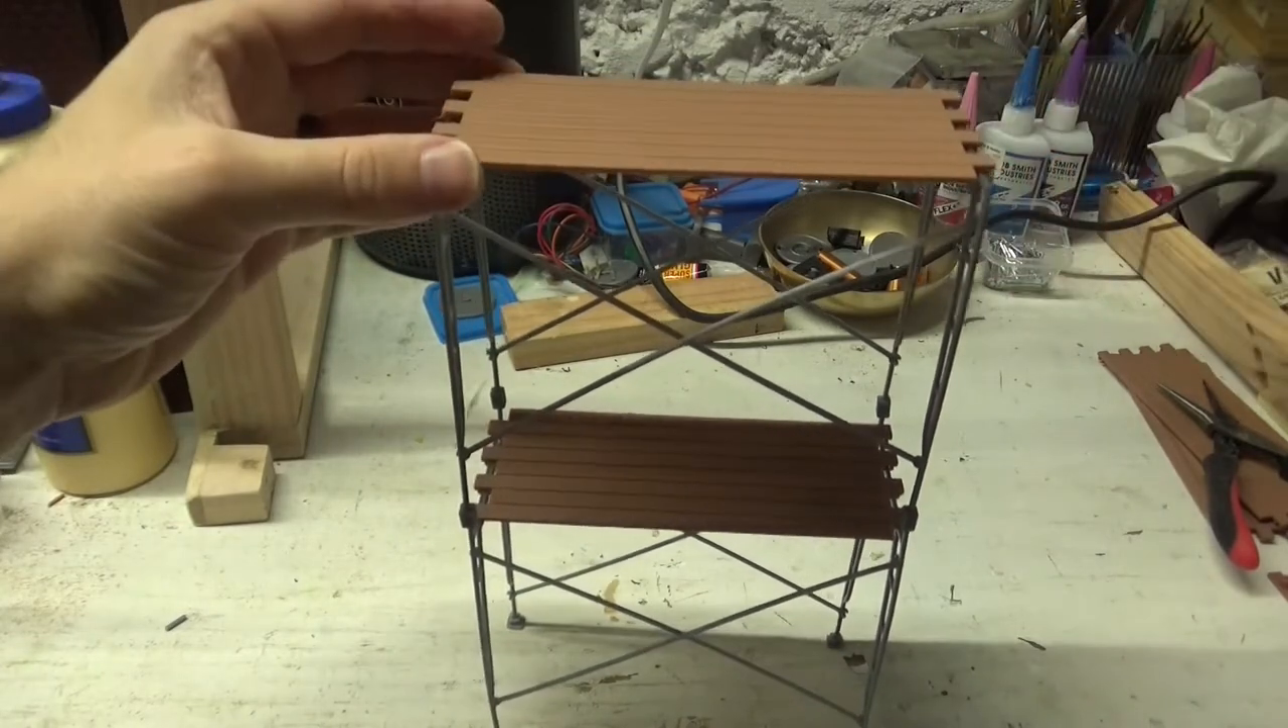So now we've got a second, a two -story, two -level piece of scaffolding.